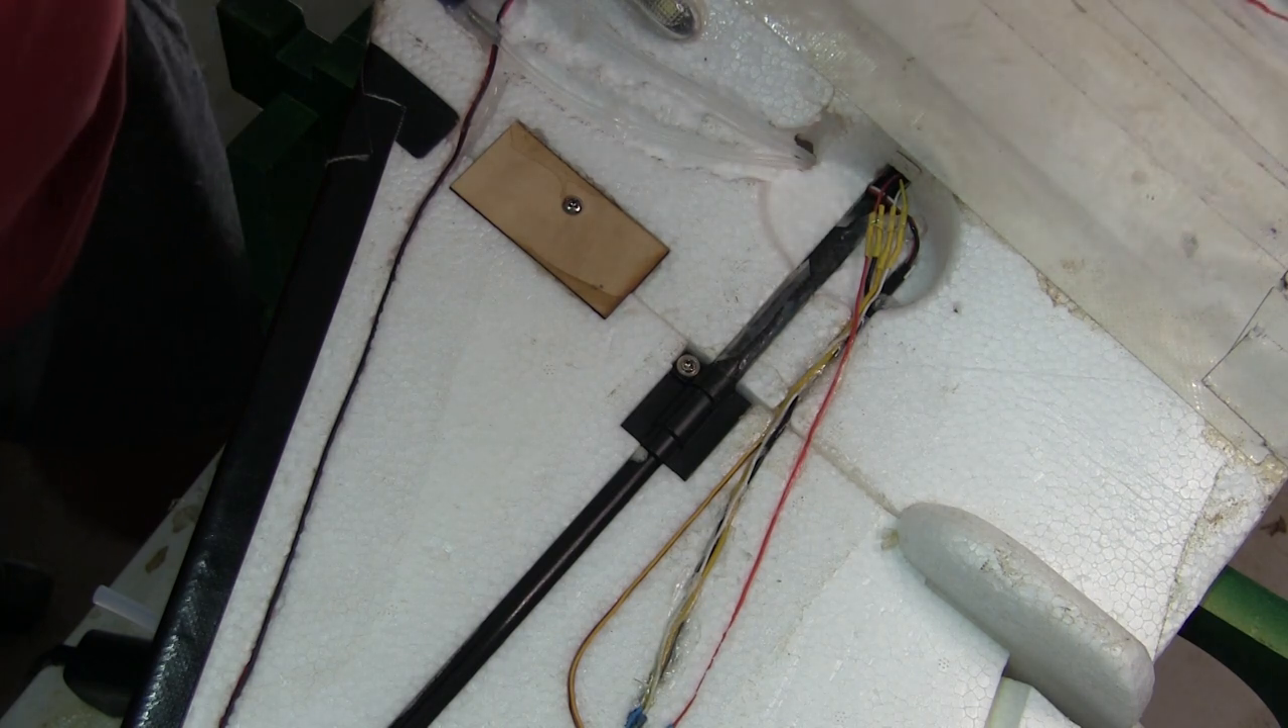All right so that's all my wiring basically routed in into into position.